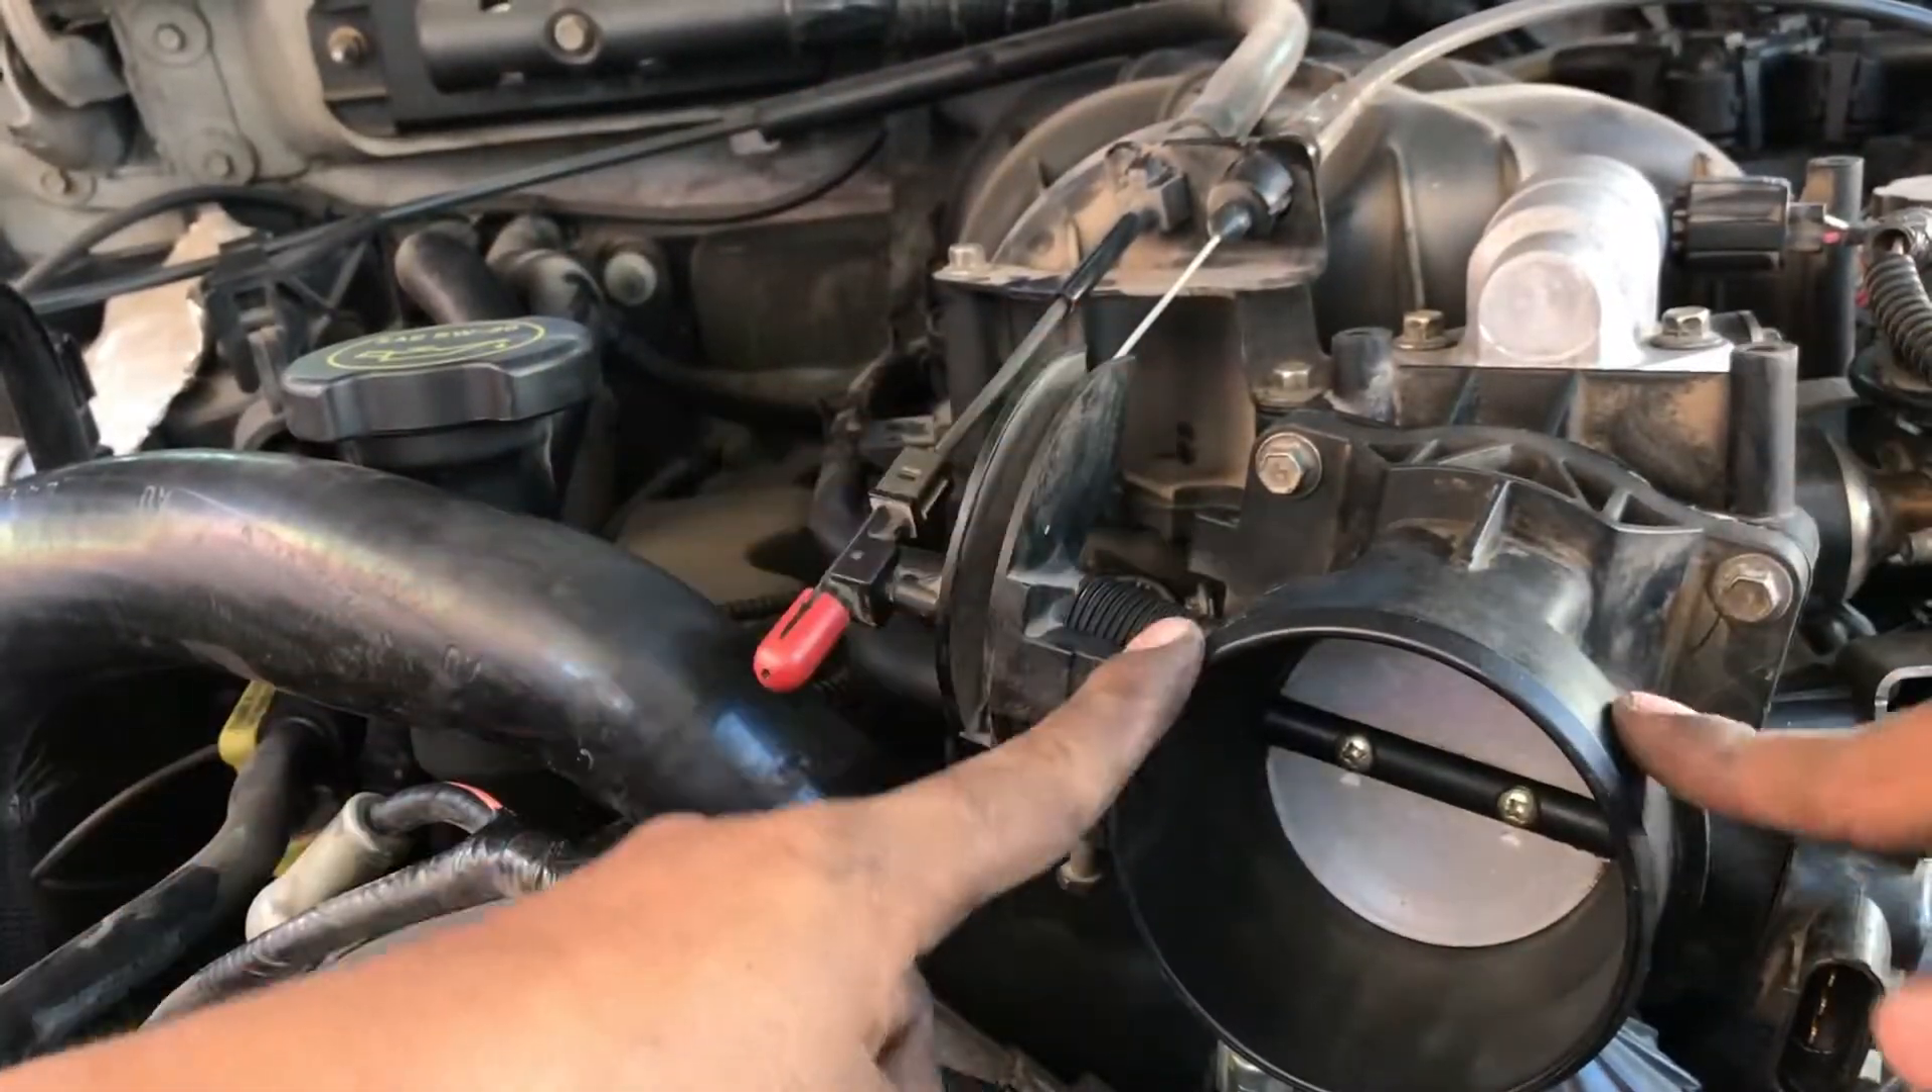Ya estaría montado todo lo que es el cuerpo de aceleración.